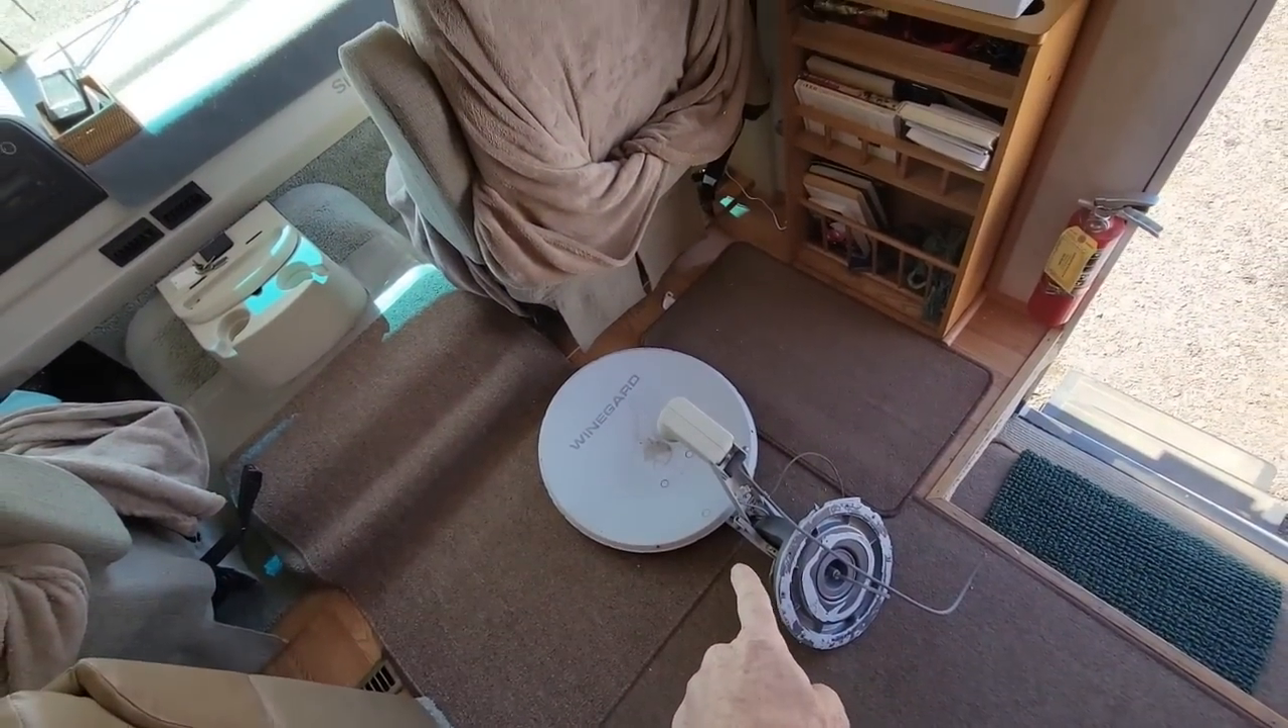Oh i forgot we didn't put the satellite dish back in.